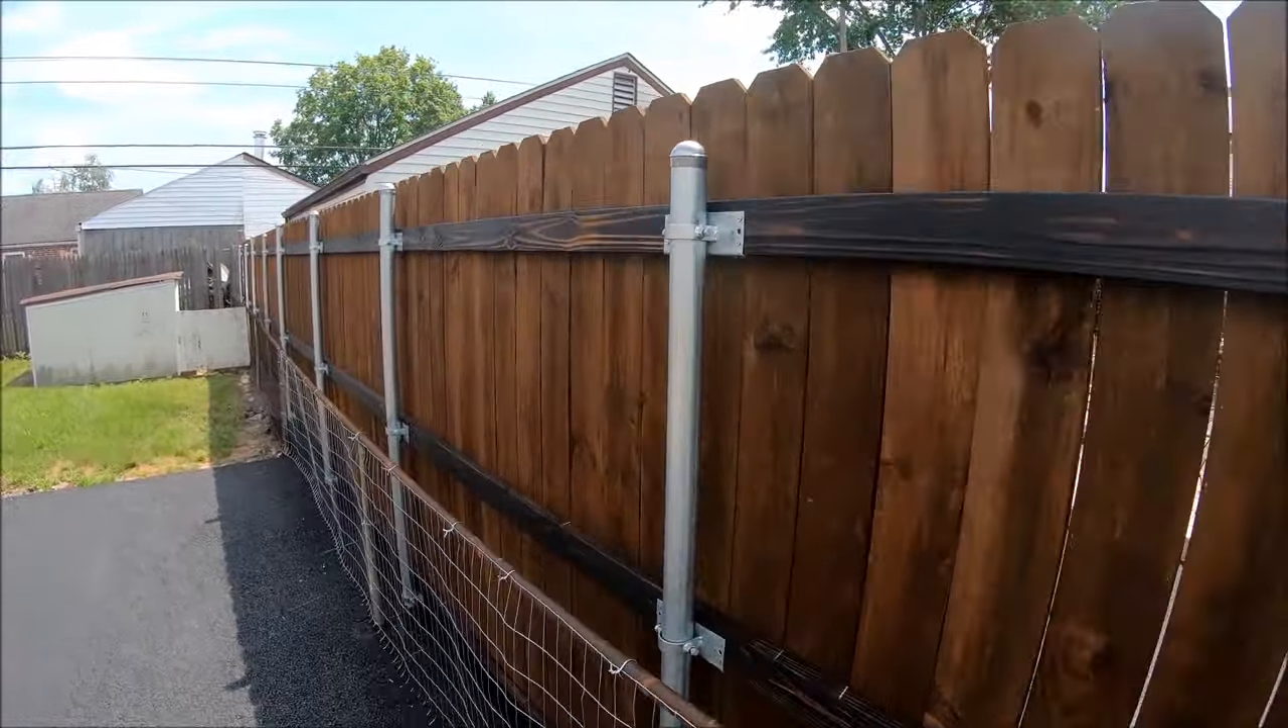Just got done putting this fencing in over here. Used steel posts.